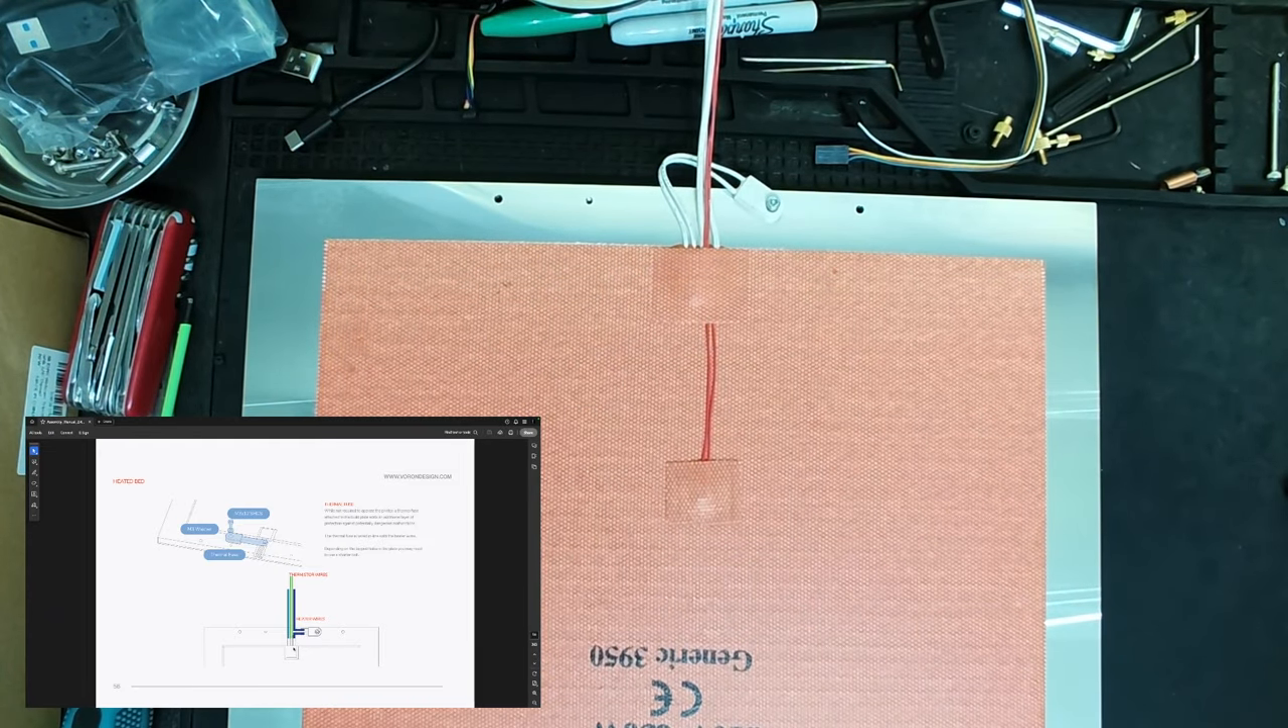So I have my cords here on back. That's all installed.